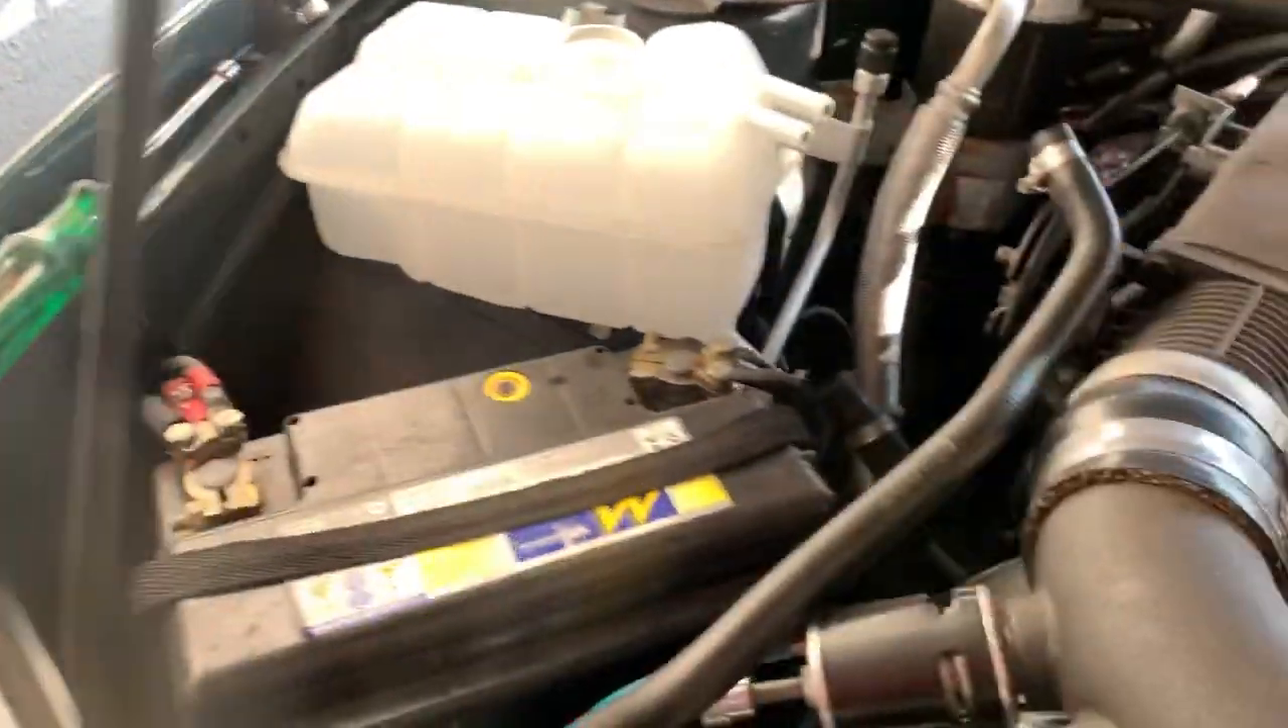Já coloquei o reservatório no lugar aqui, galera.